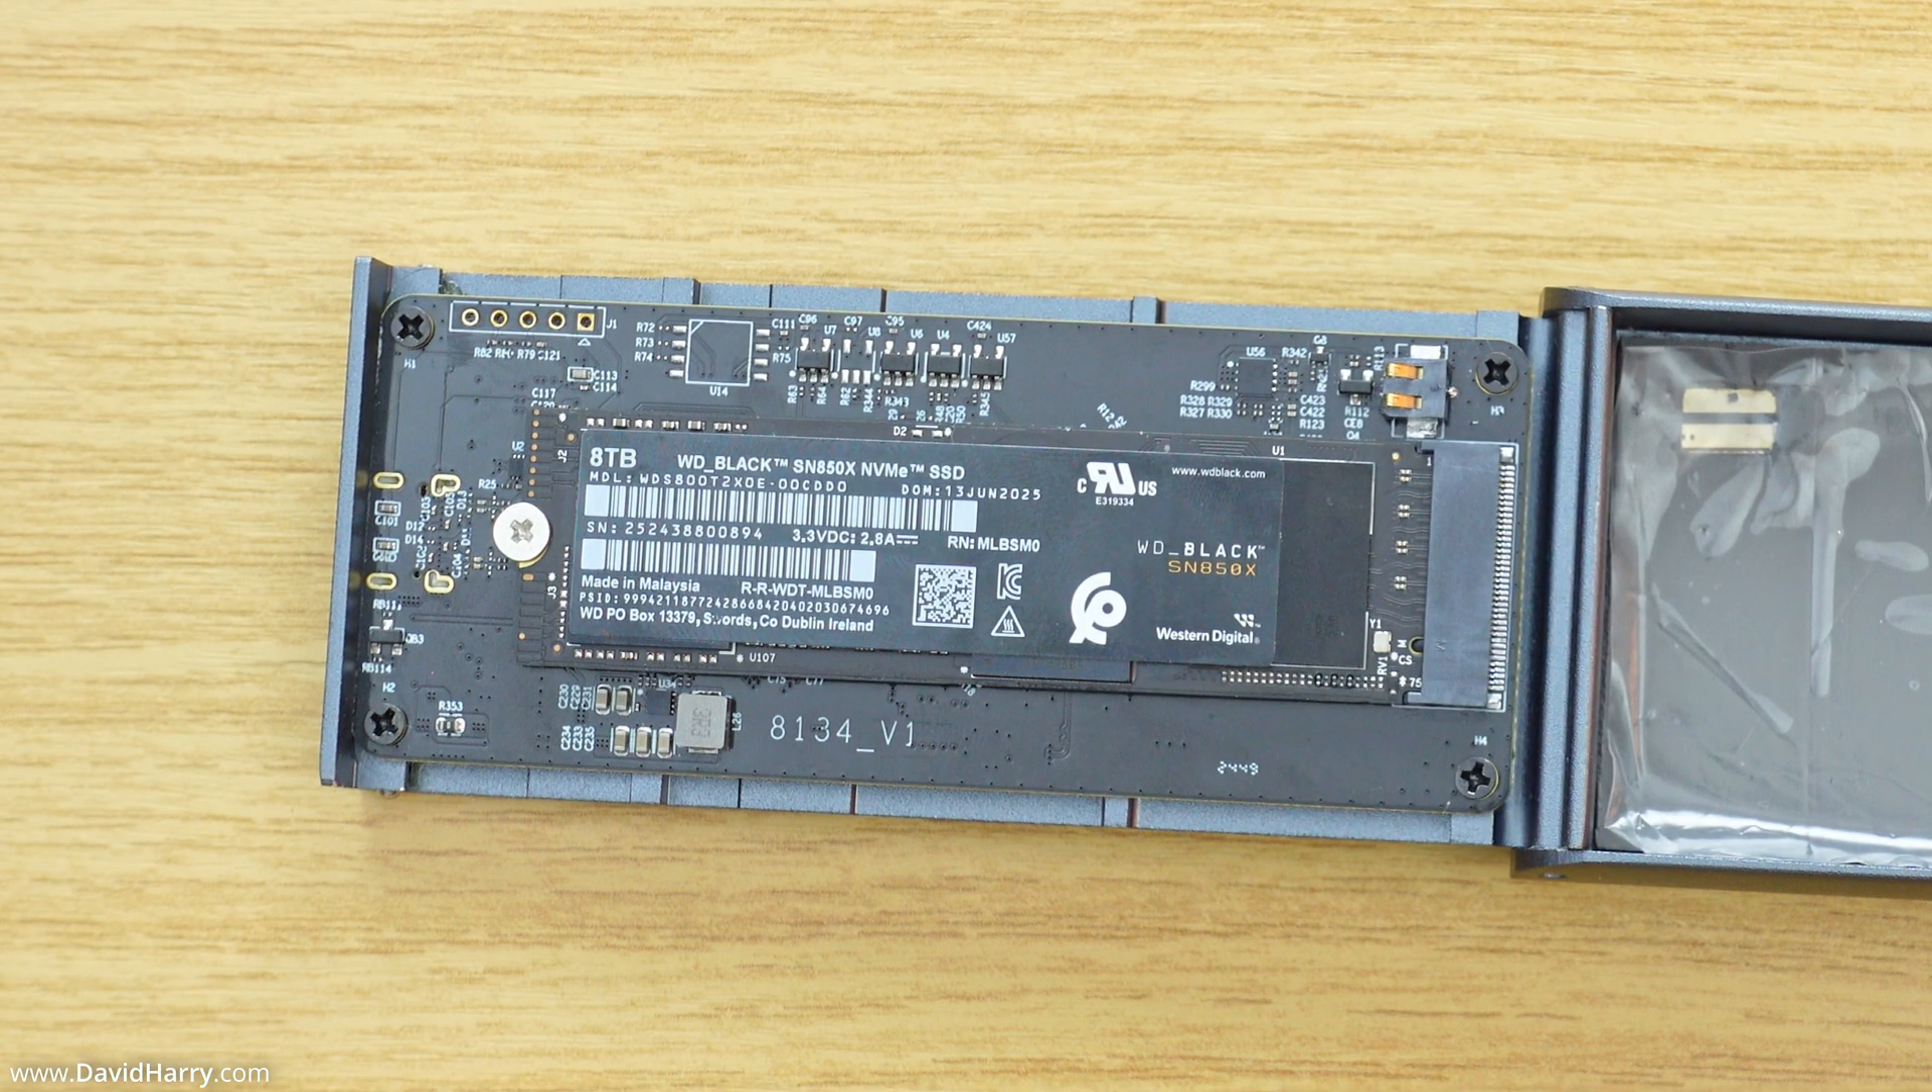We'll use the supplied screw driver to then screw down that screw there and then that is the ssd all inserted super easy.